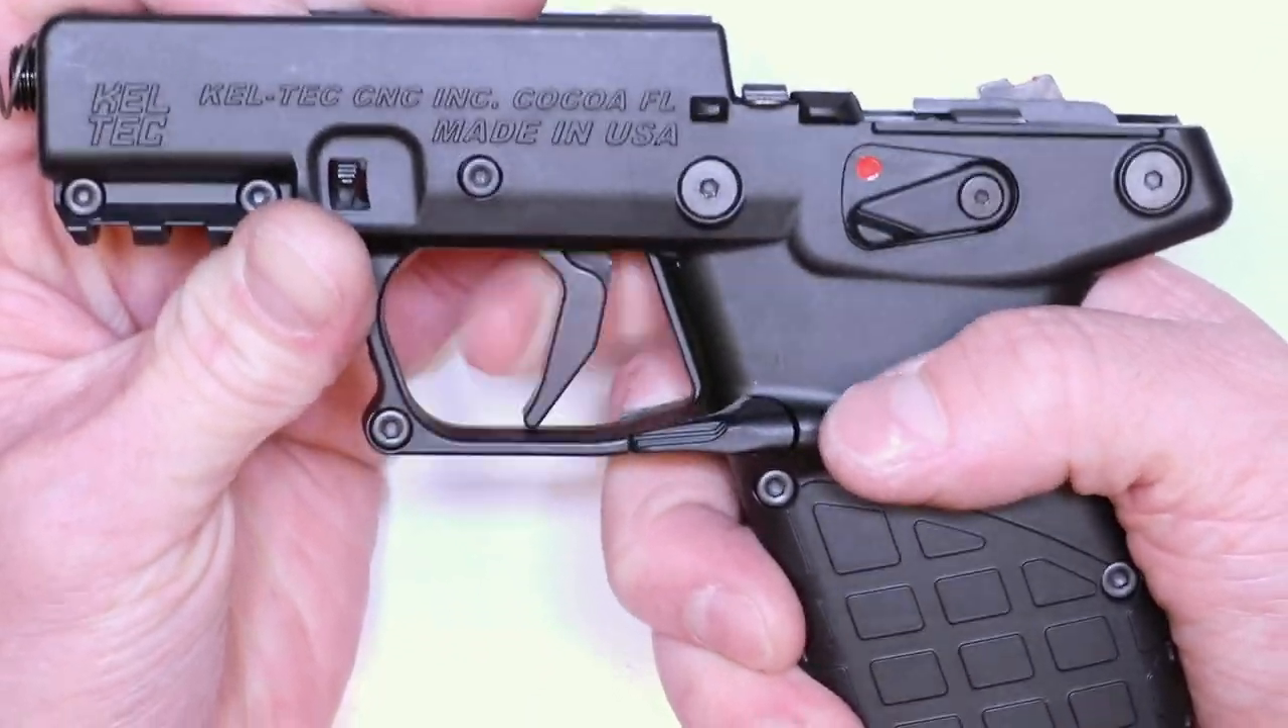Now that we've got the frame all back together, we're good to go.